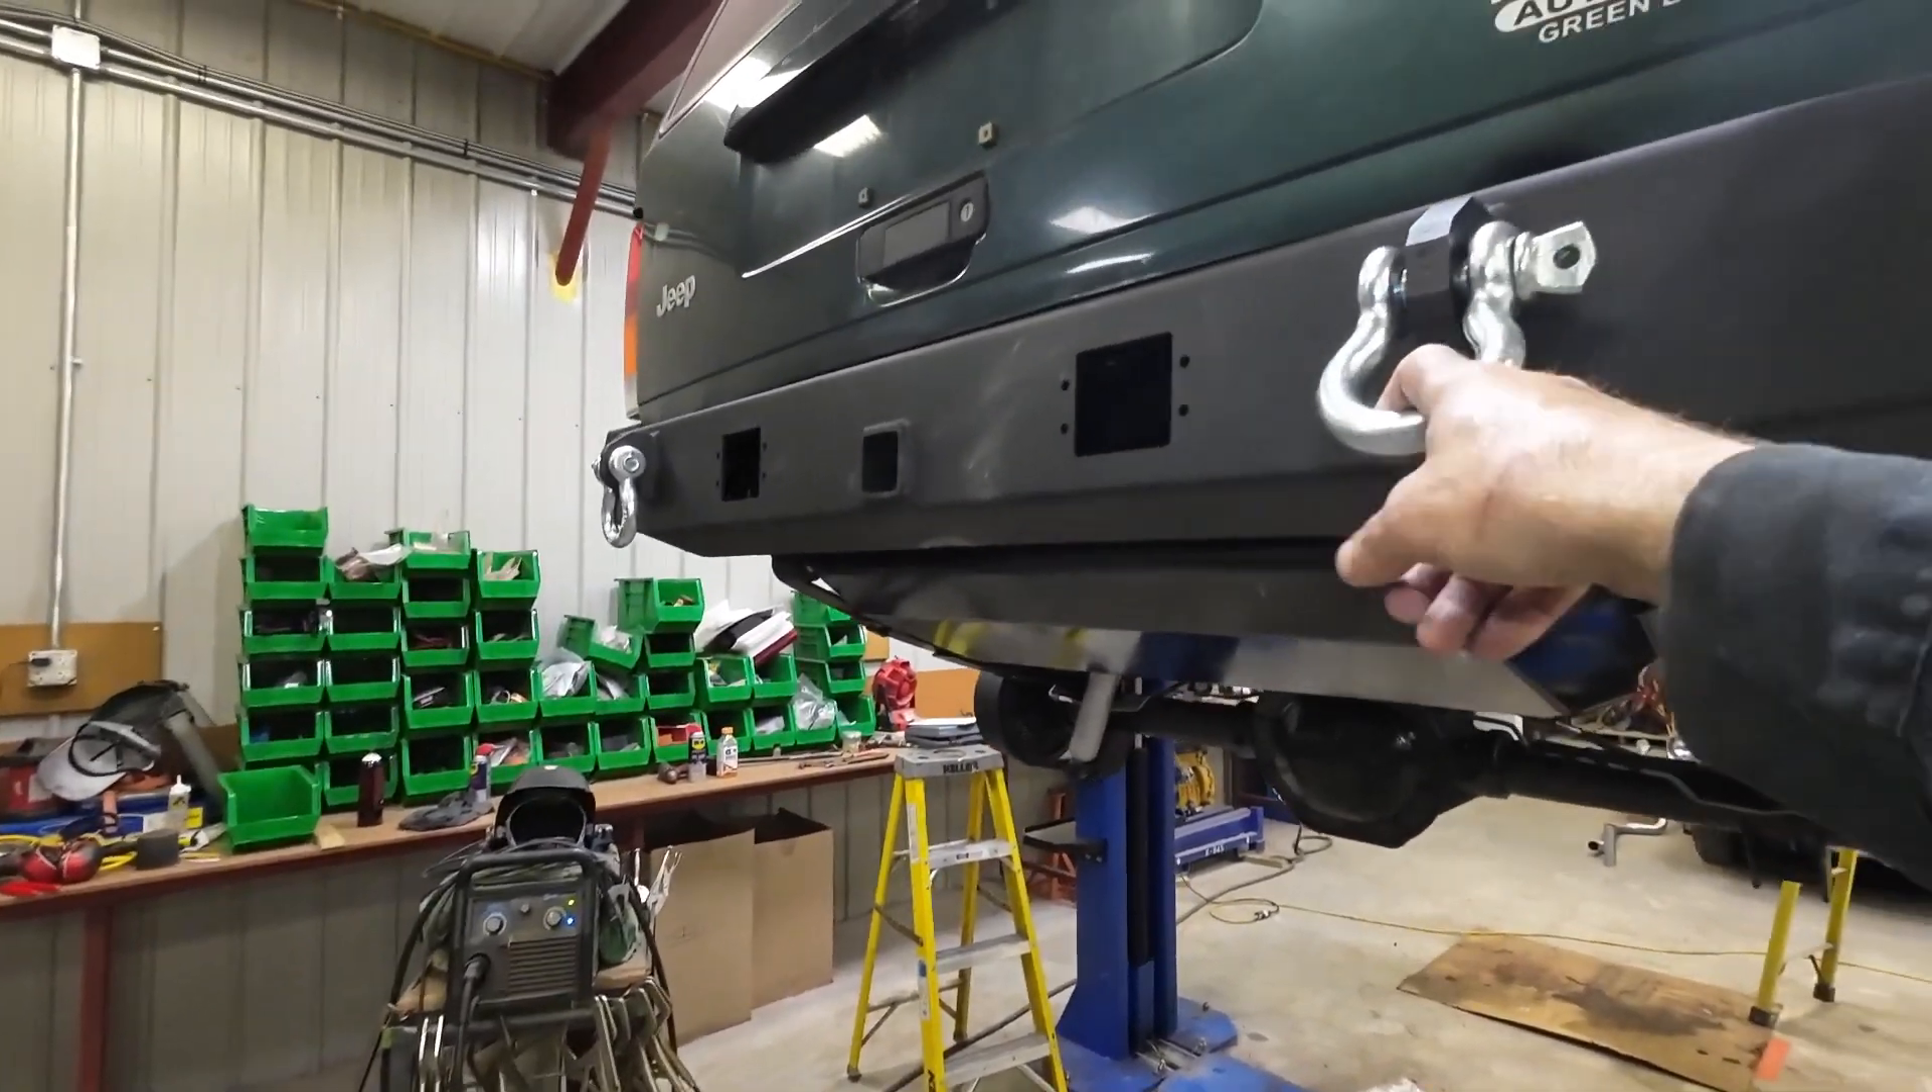Well, Krusty's got a nice rear end now. We've got the back bumper on.